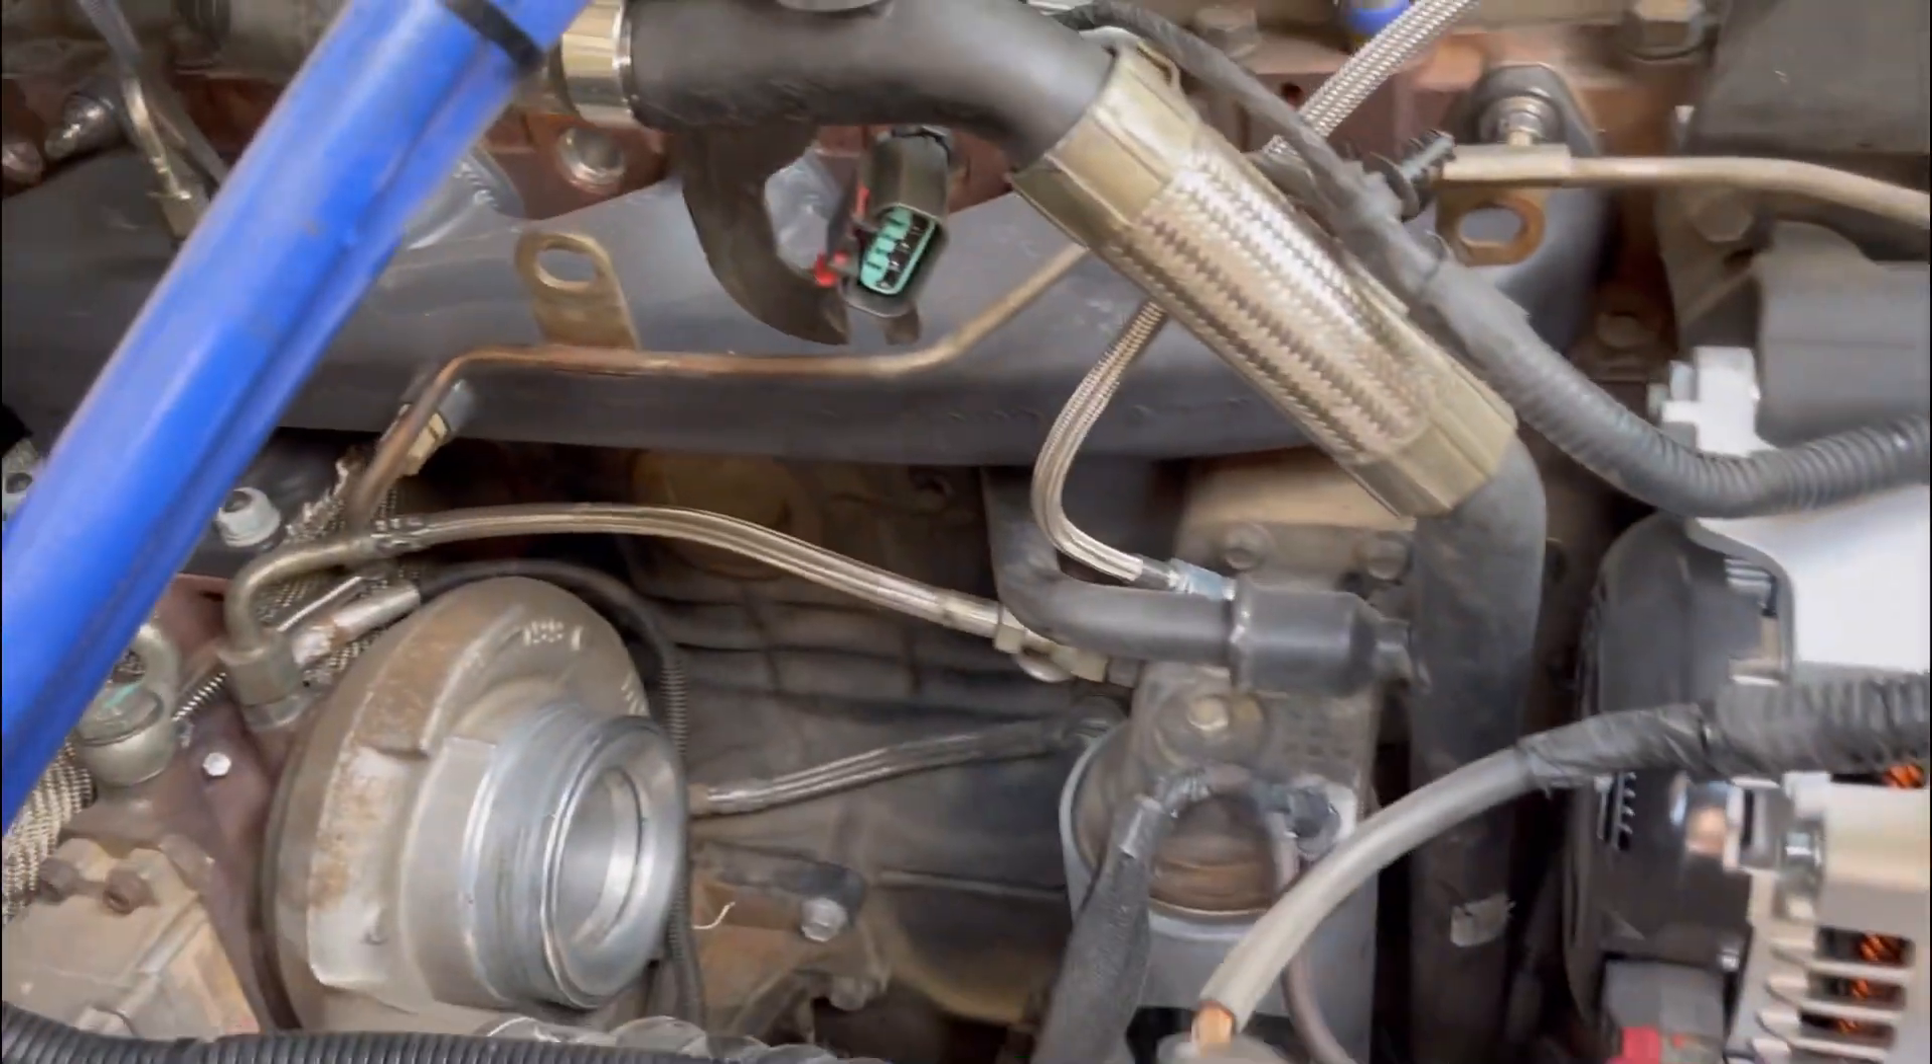All right we cleared out the air box and now you can see down to the turbo and that's the actuator right there that we're after on the side there.